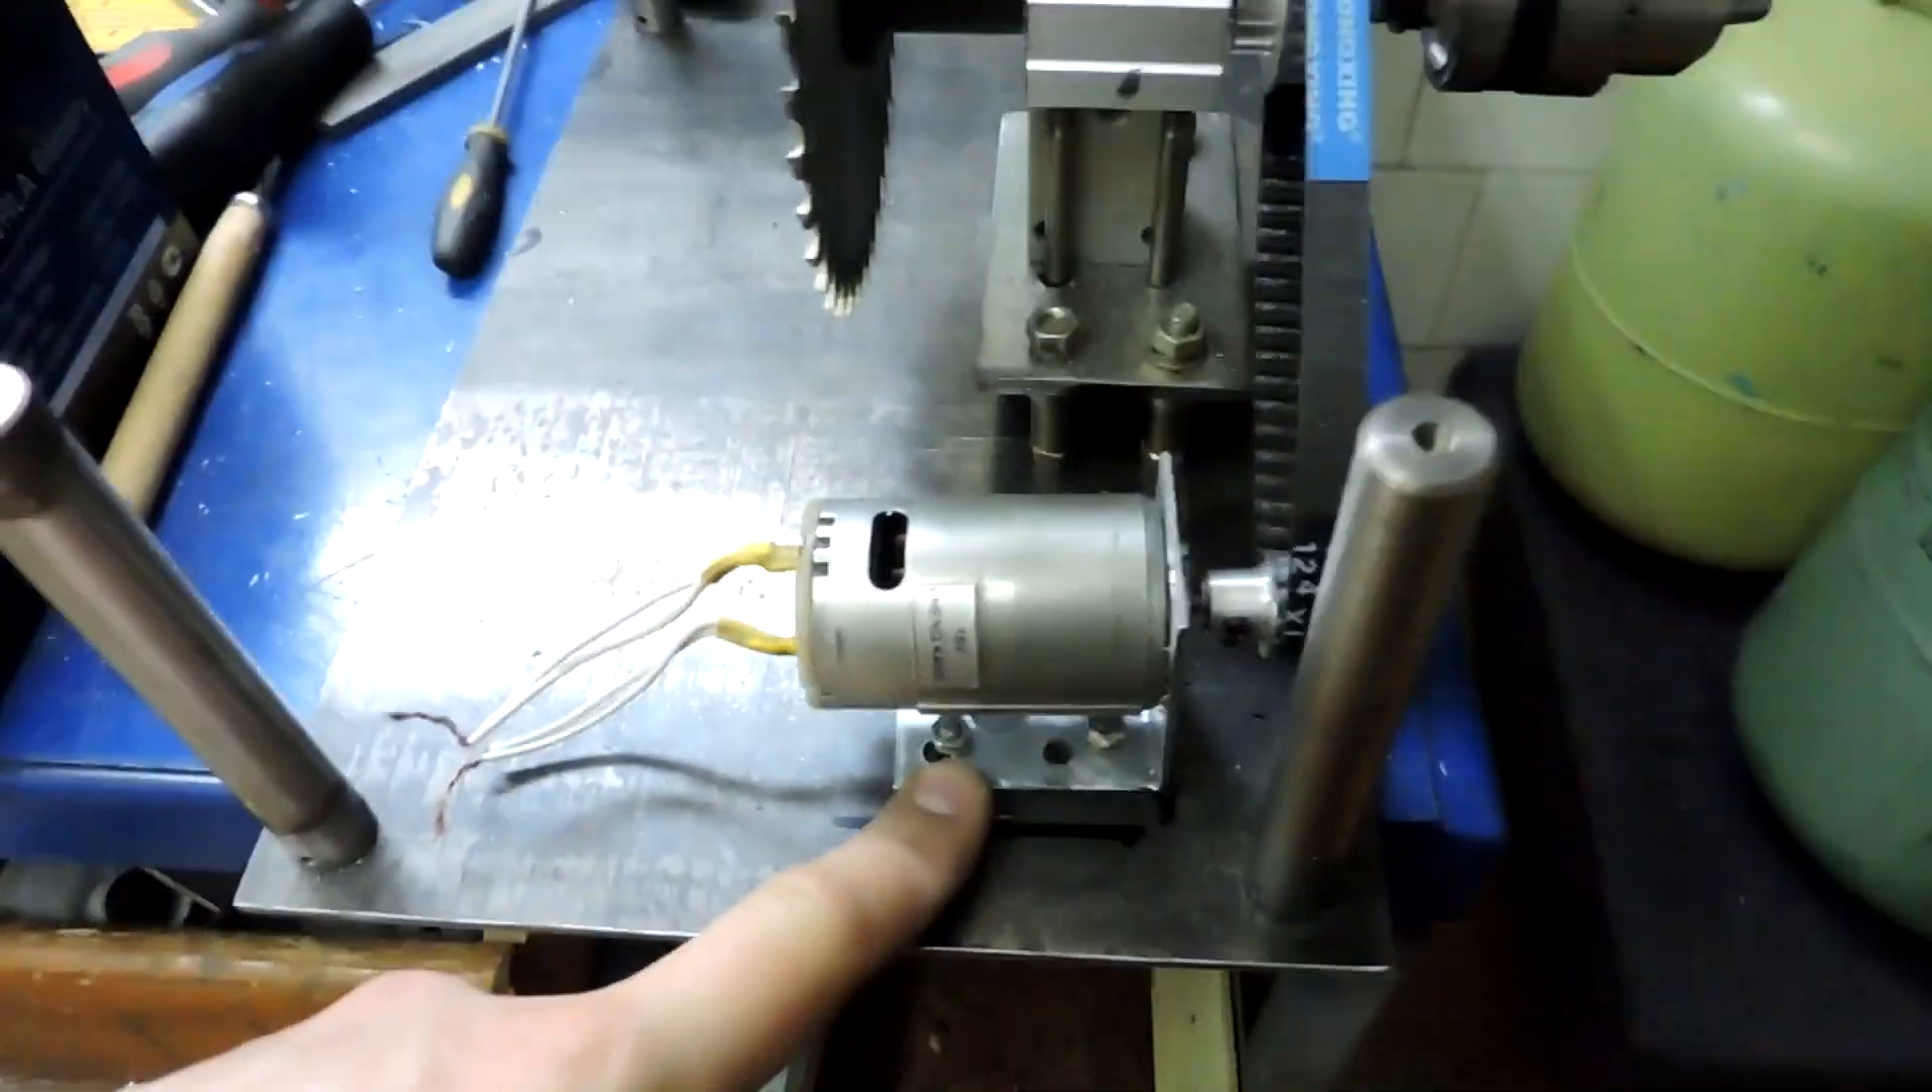Я установил двигатель на новый наш металлический уголок.